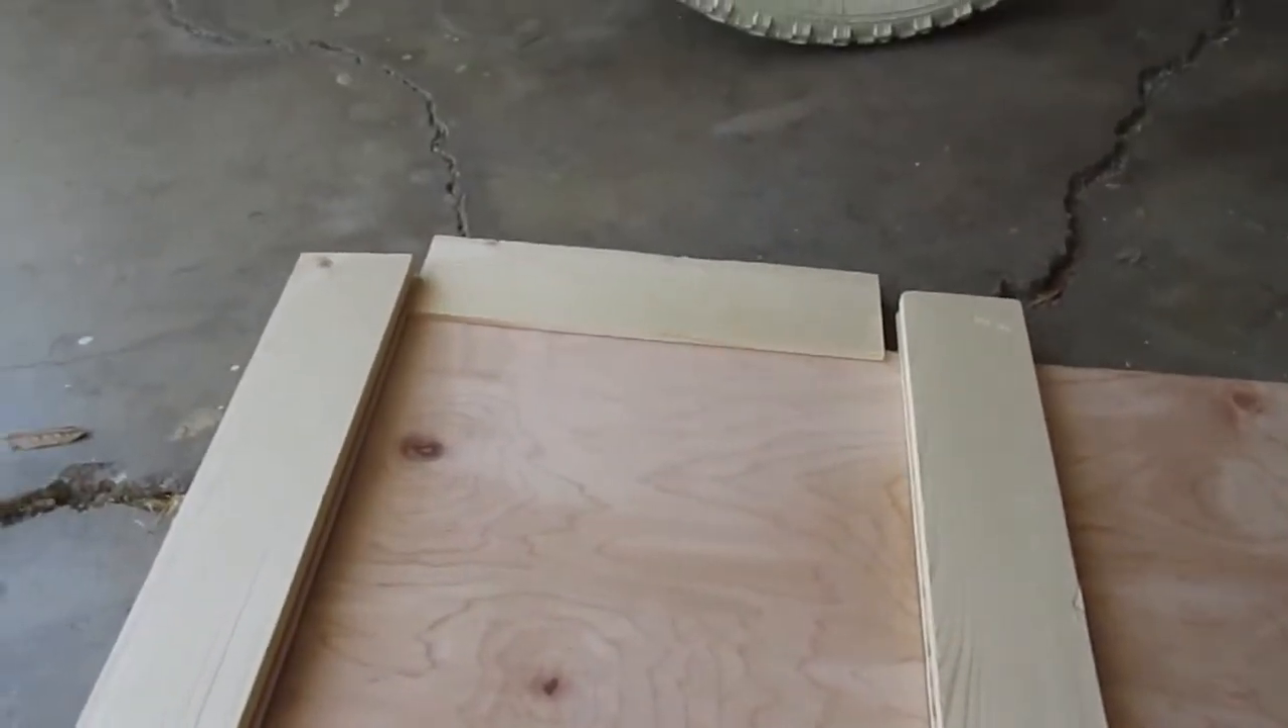We've got our vertical pieces in place and we've got them fitted on either side of the centerpiece of our face plate.